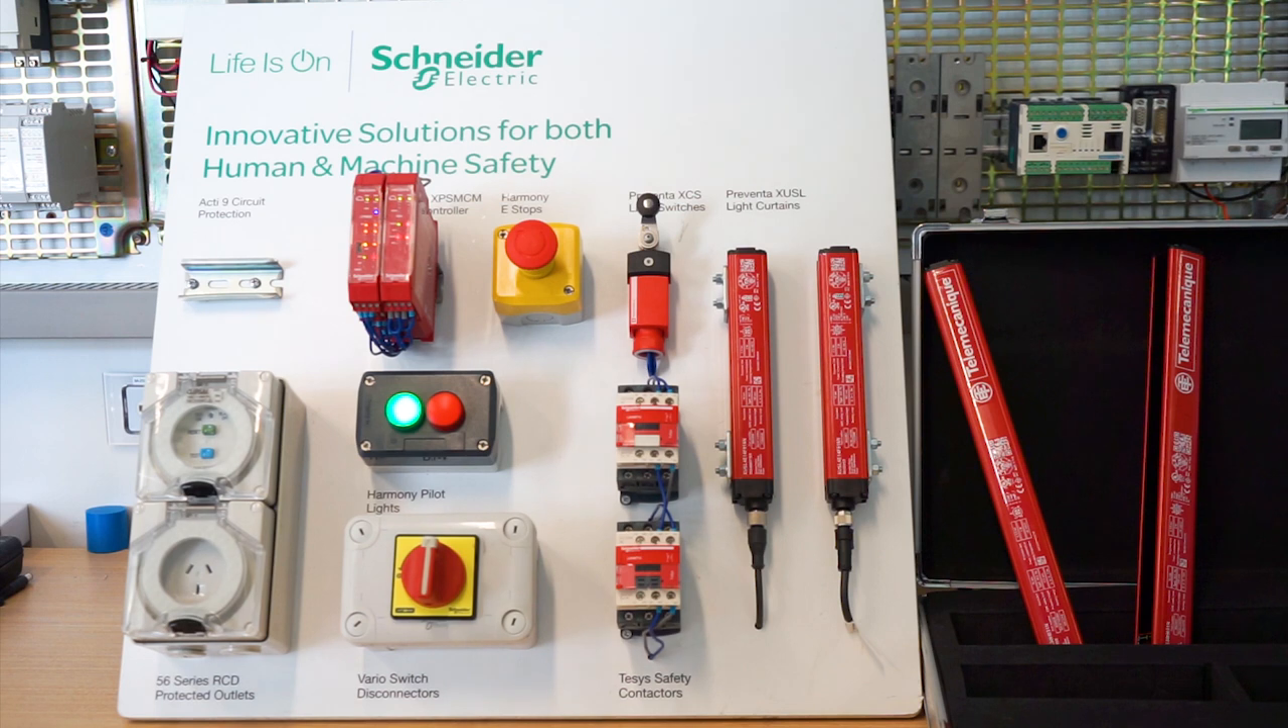On the right hand side we've got two obviously misaligned halves, the transmitter half and the receiver half and this will cause you not to be able to successfully commission your safety system.